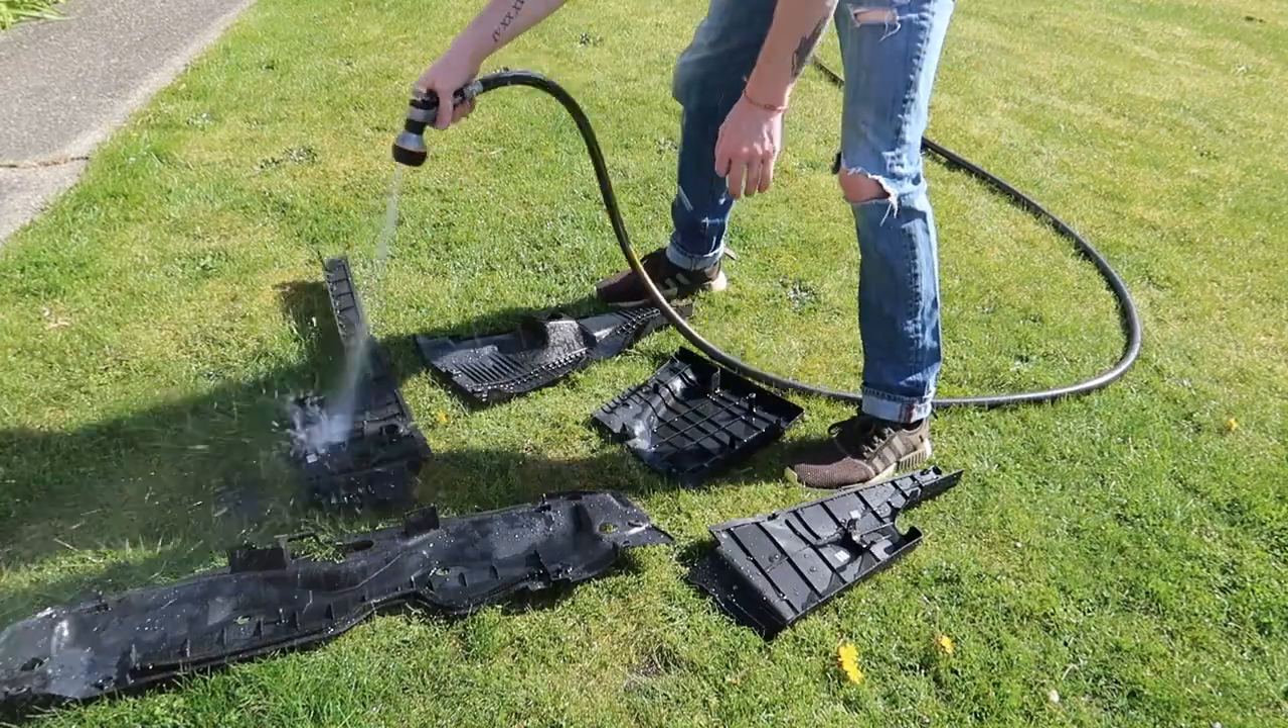Now that we have all those panels out, we're going to go get those cleaned up in the driveway.